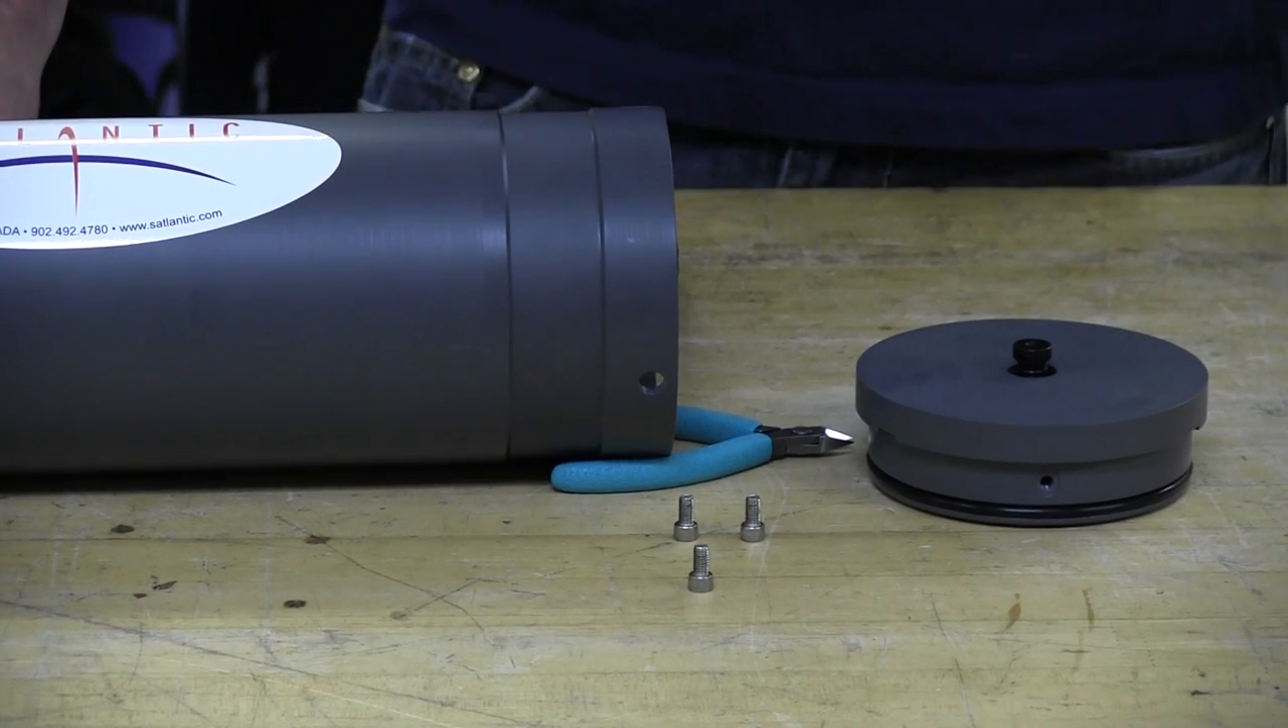And we've just removed the end cap.